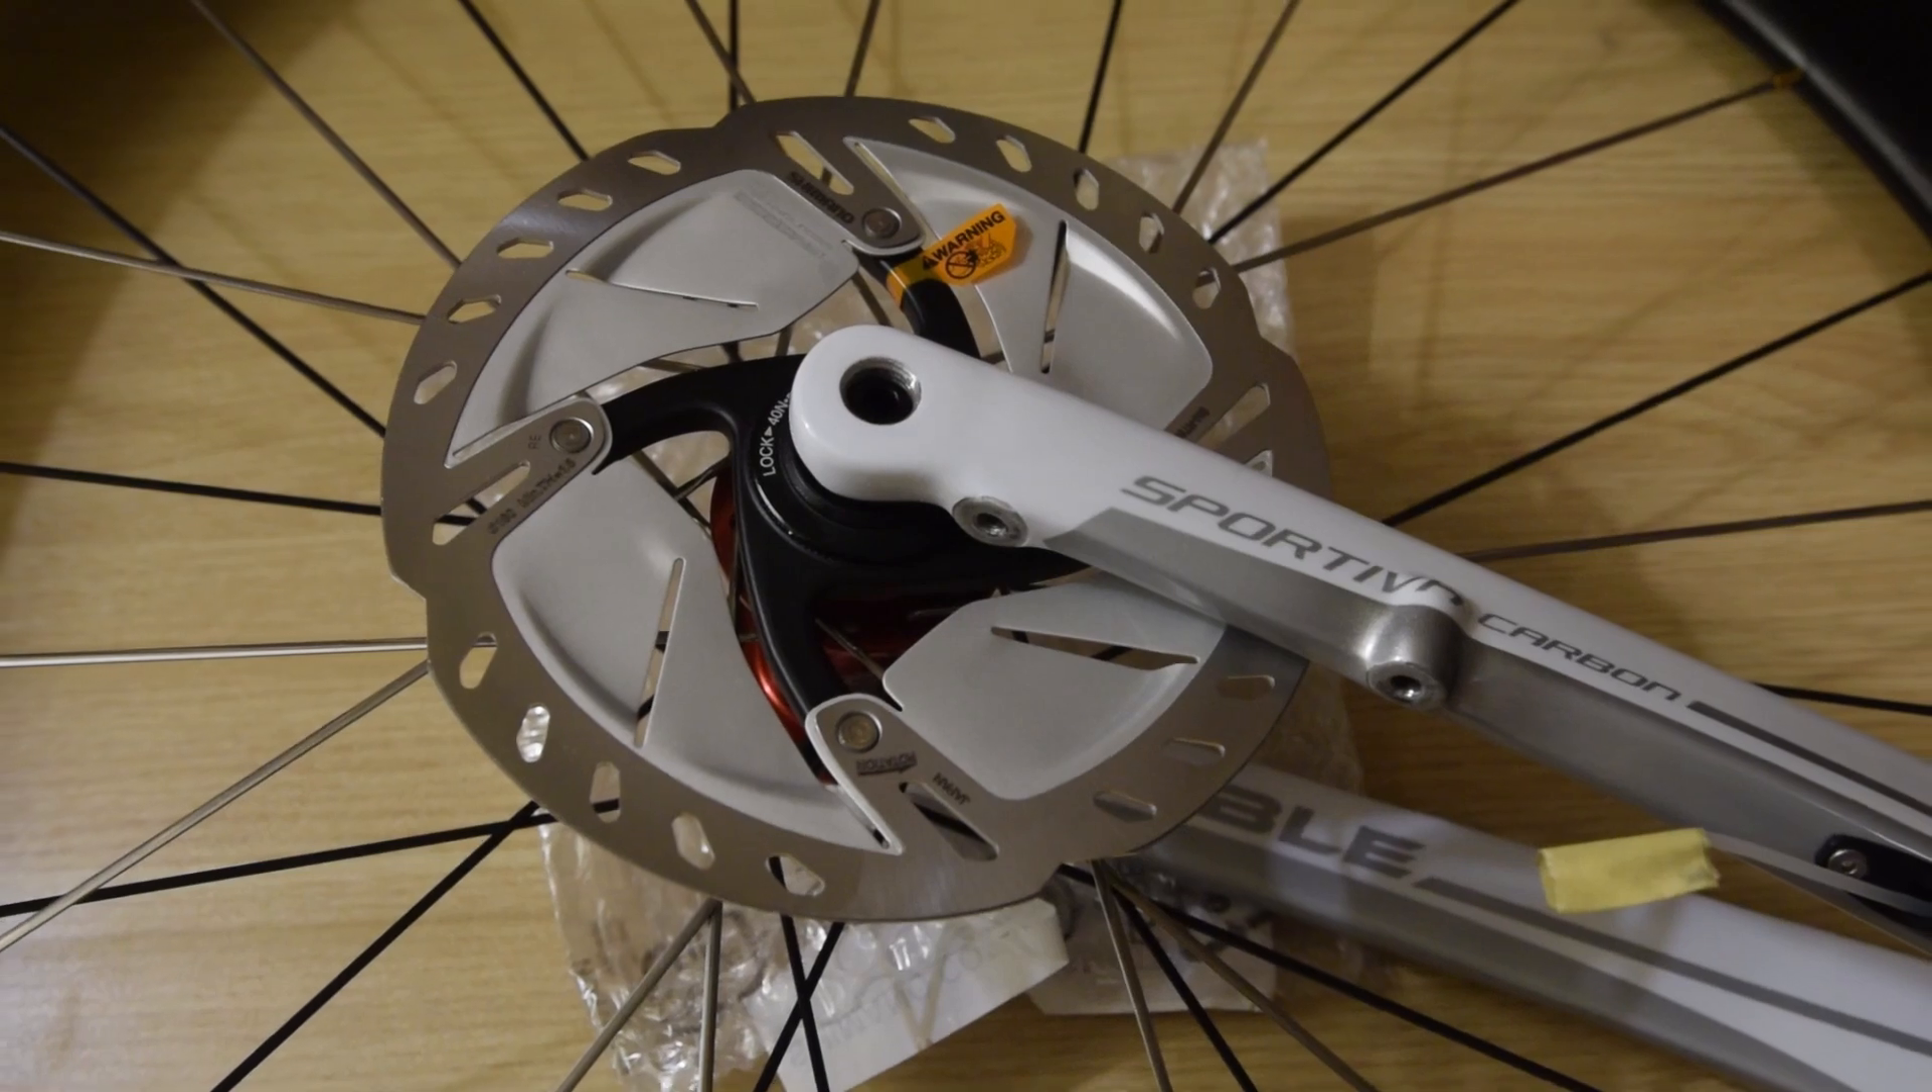And there's the Shimano rotor on the wheel attached to a disc fork.